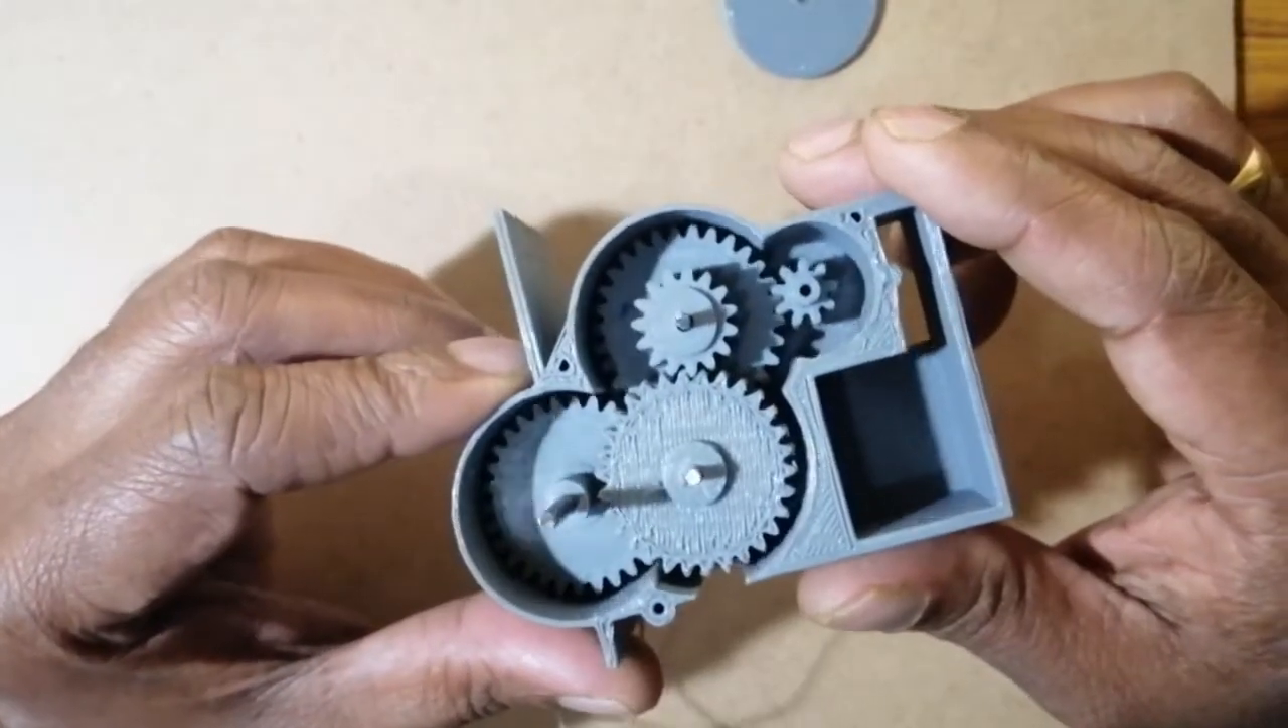As you can see all the gears are beautifully arranged into position.